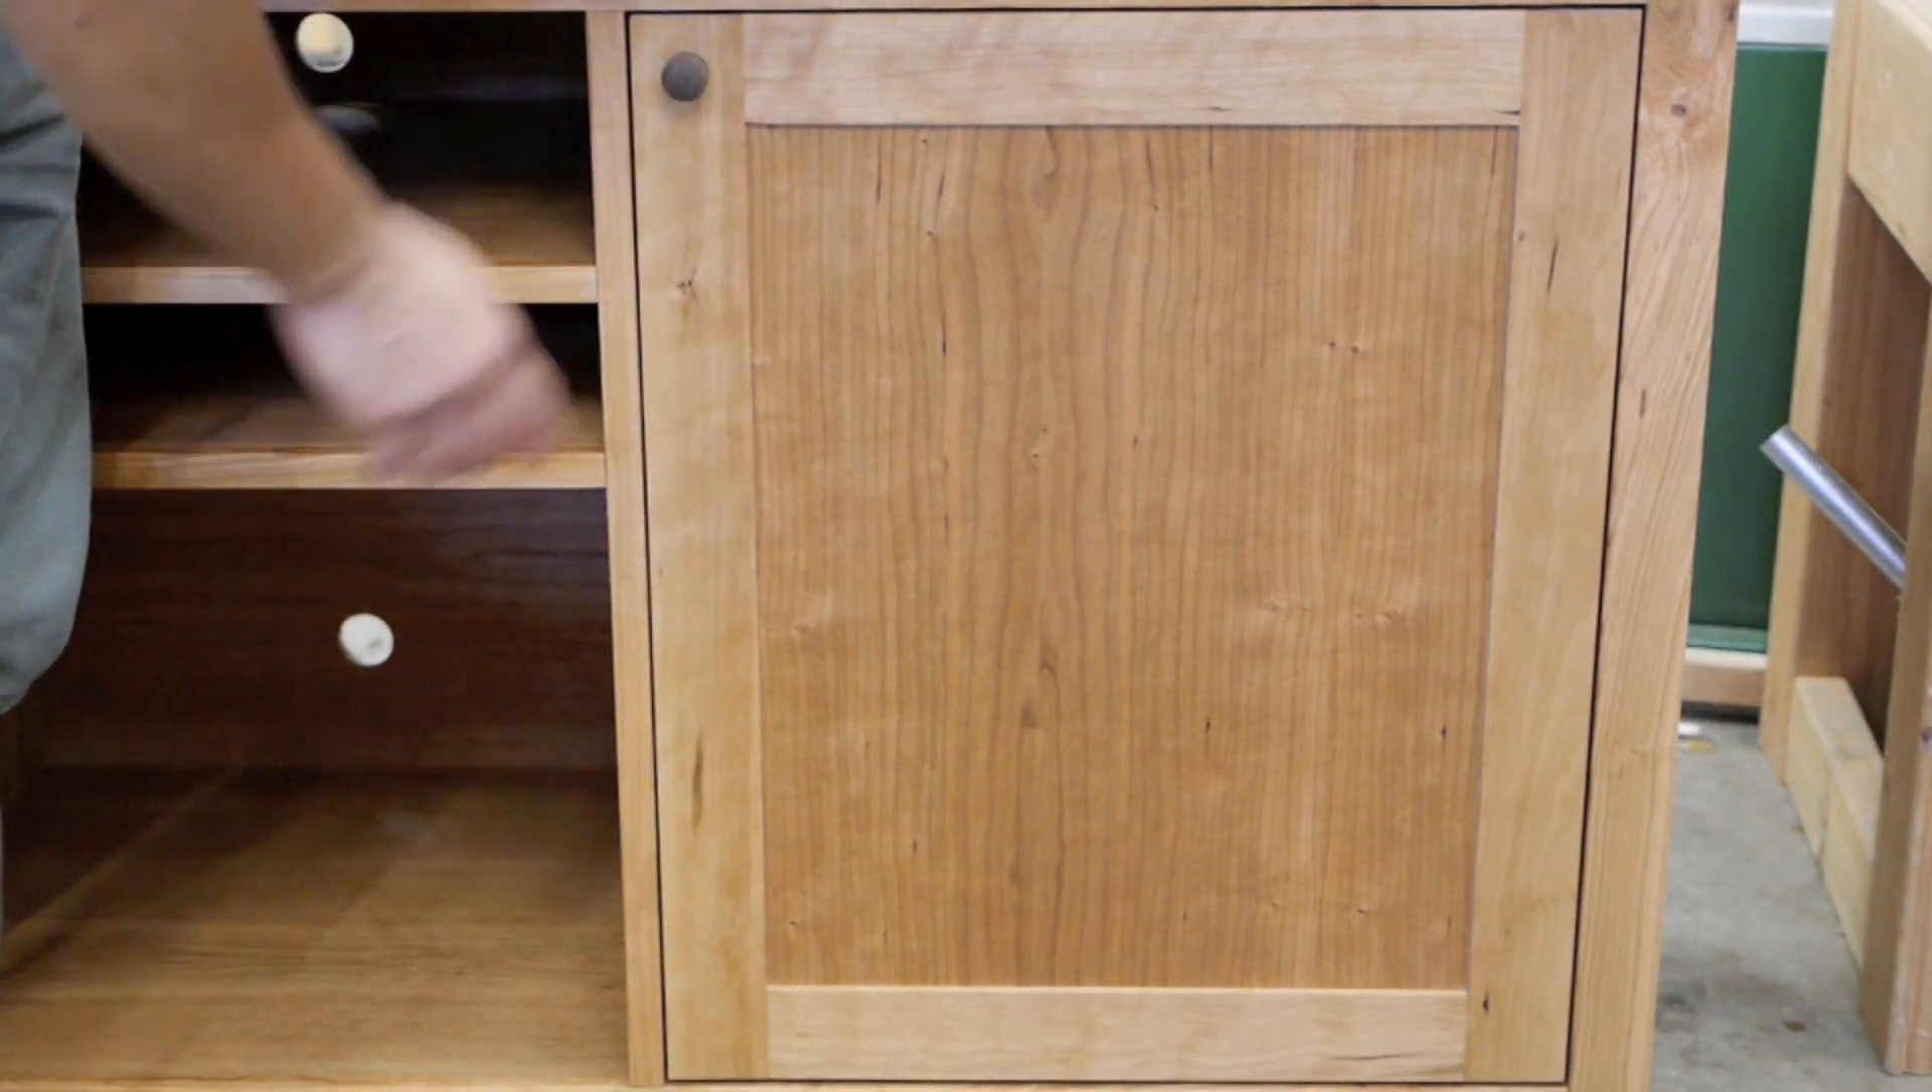You can see we have an inset door here with an even reveal on all four sides.